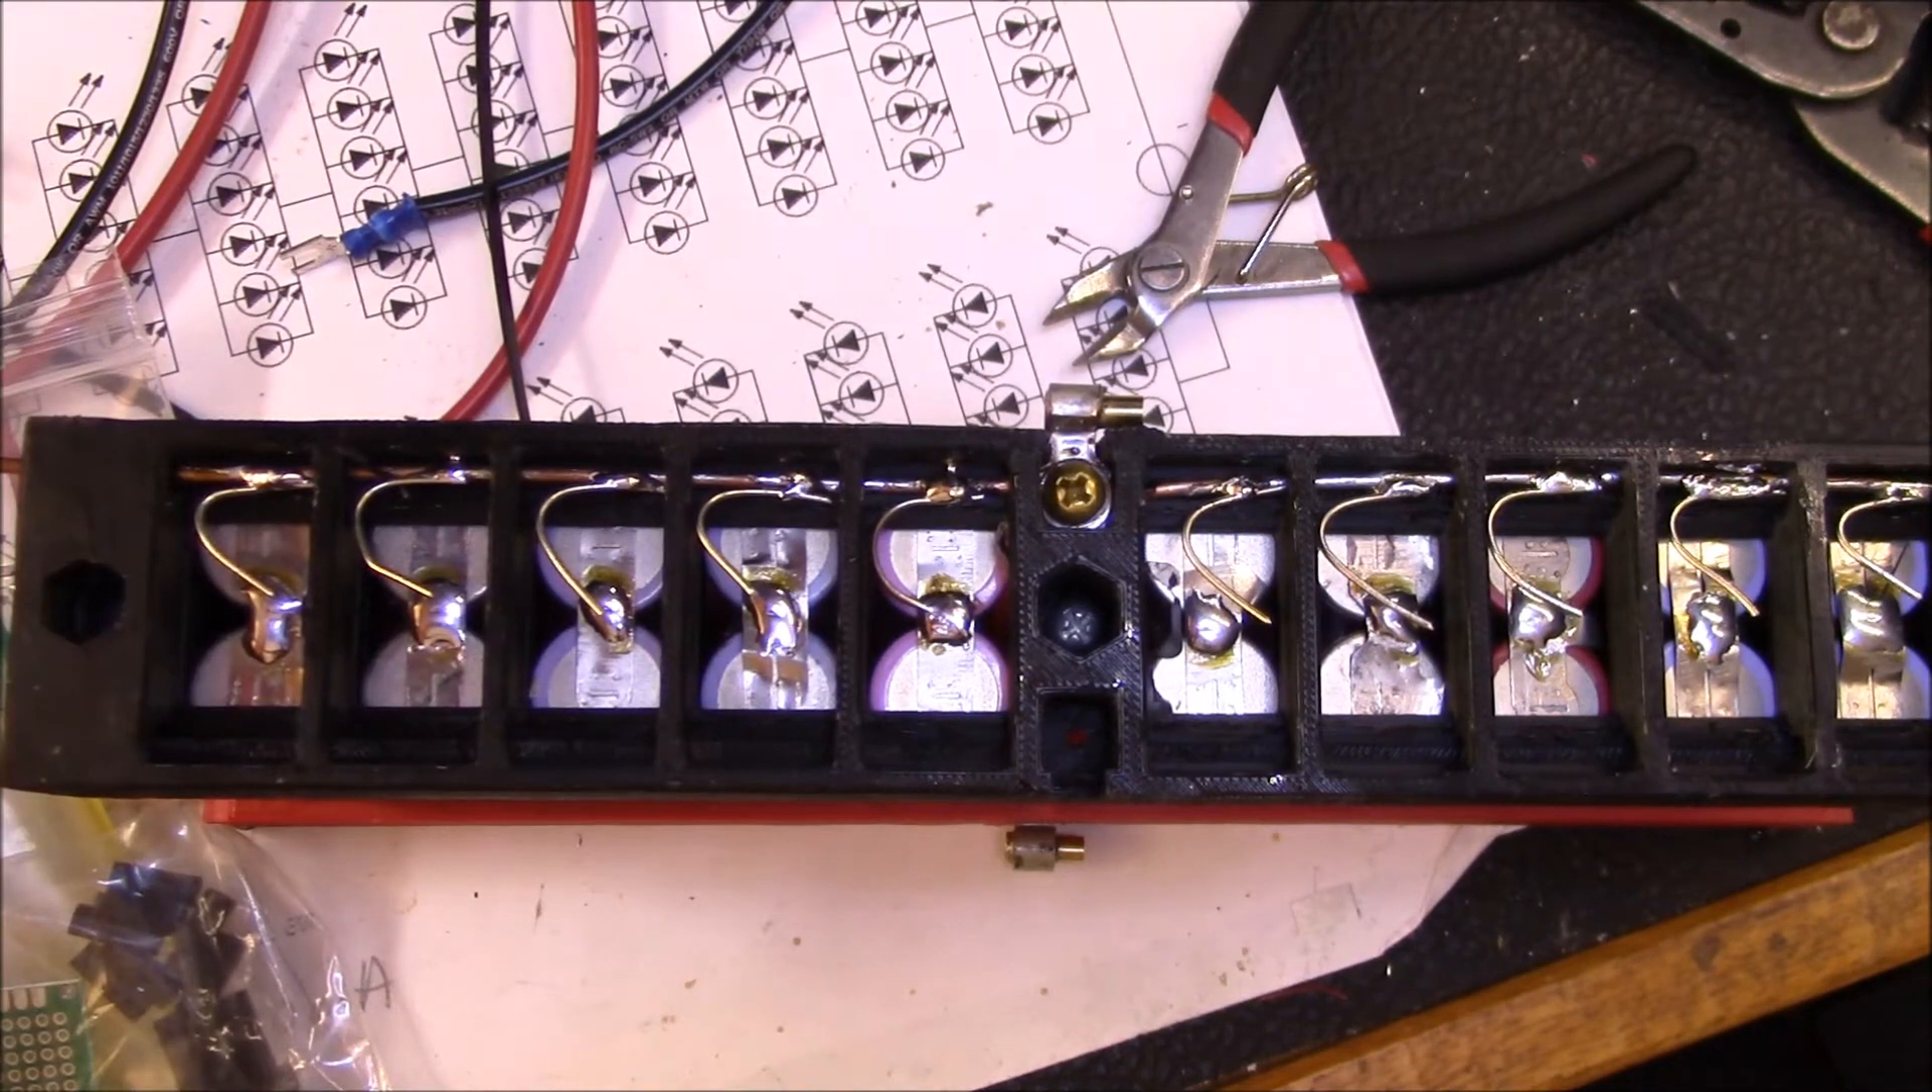Okay we've got all 10 jumper wires in.